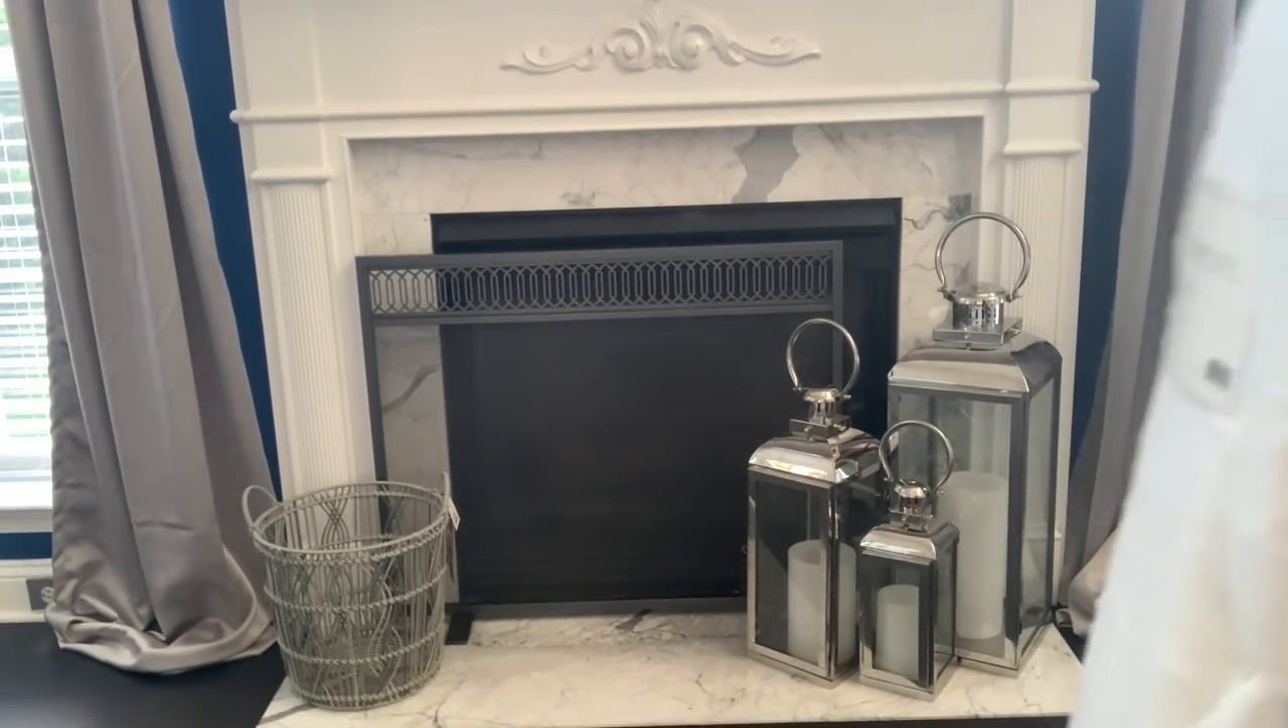One was smaller and one was larger but I thought this was a good size and guys I do know that my fireplace screen is off-centered.